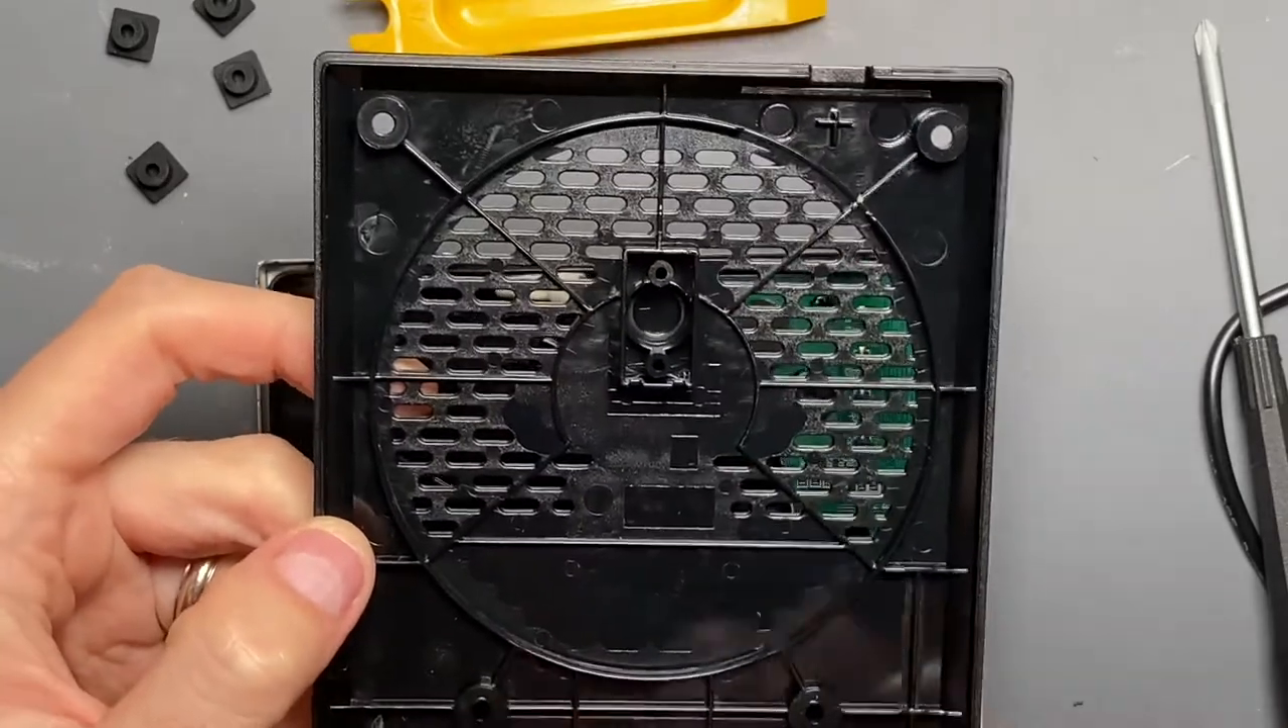So that's the back panel off.